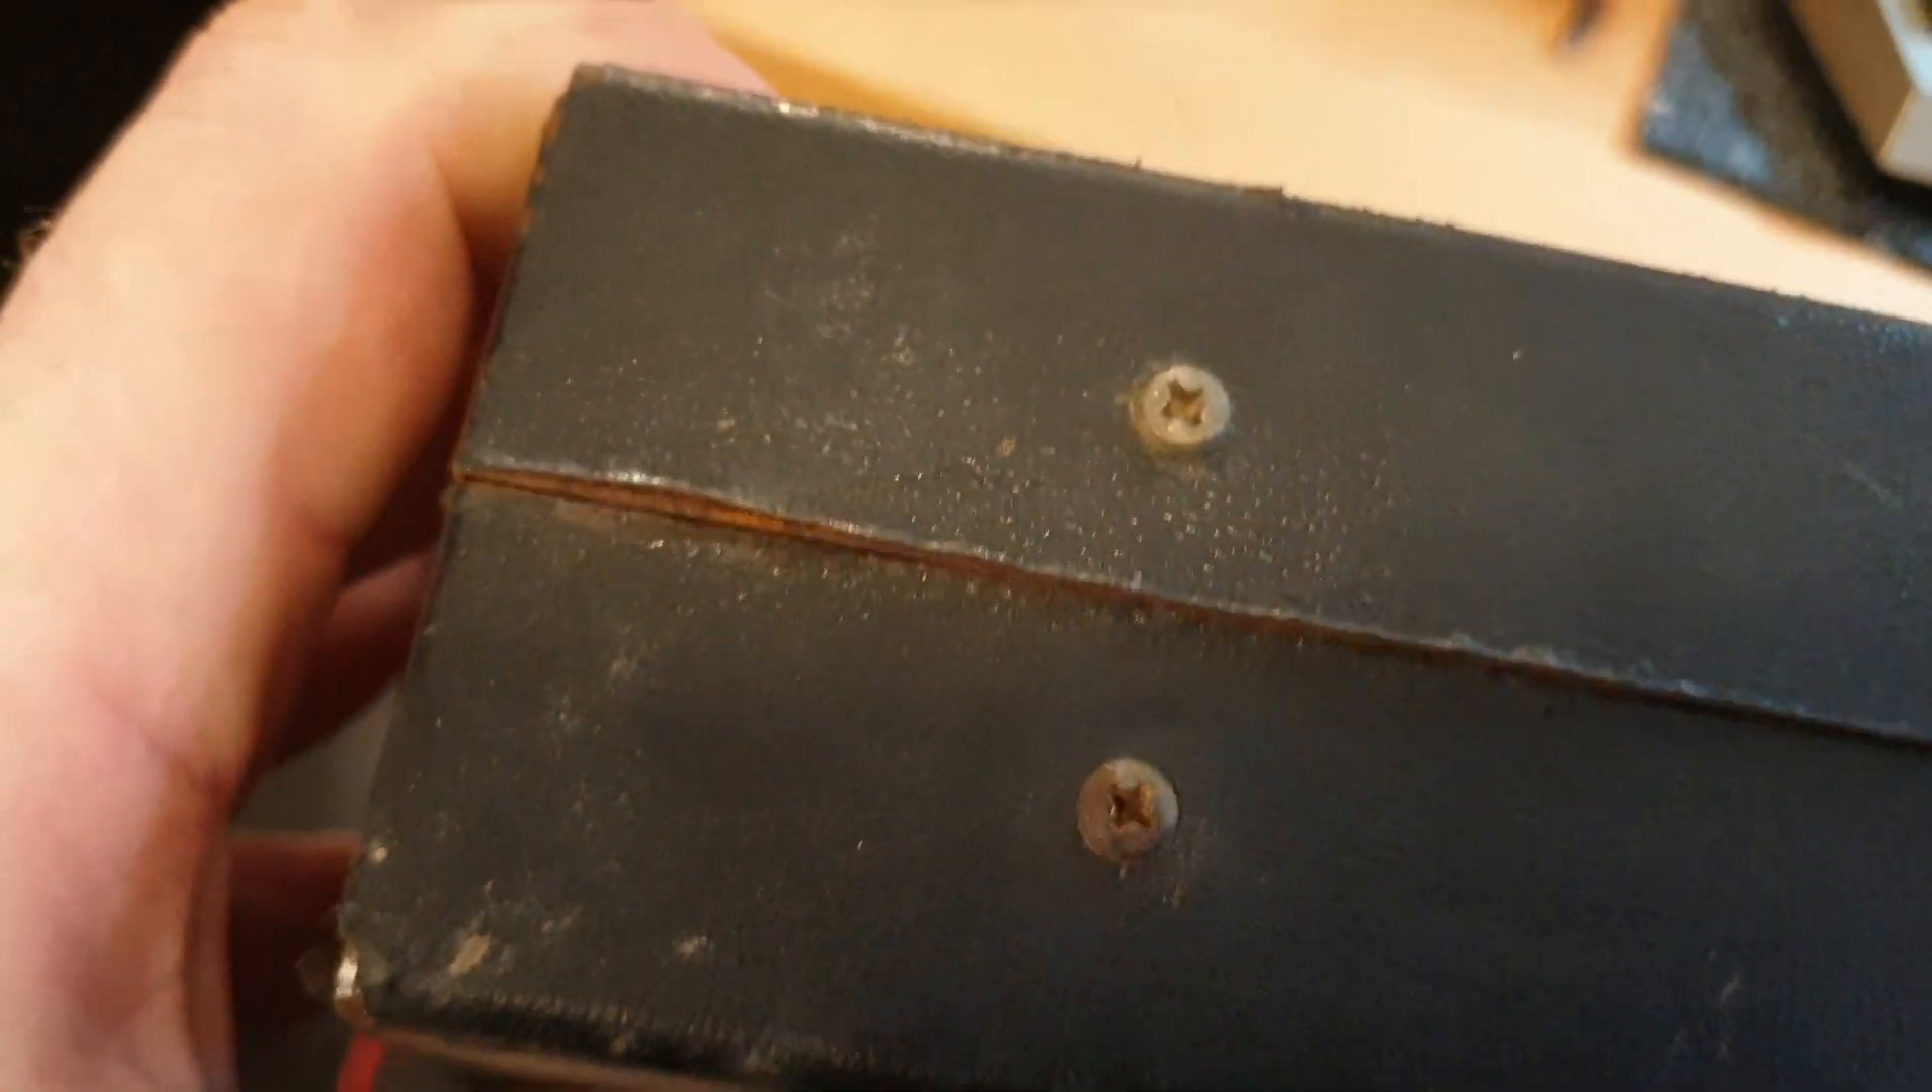Look at the cover see how it doesn't even fit properly.